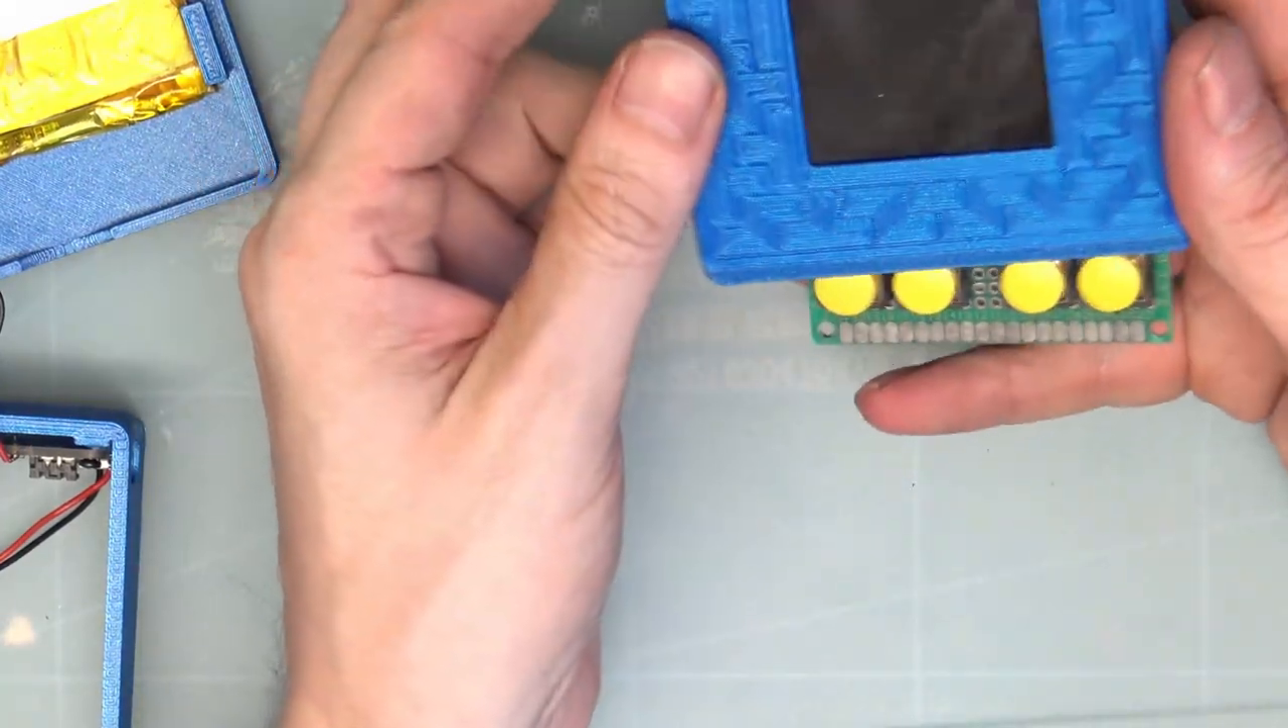Okay, so that's the screen in place.